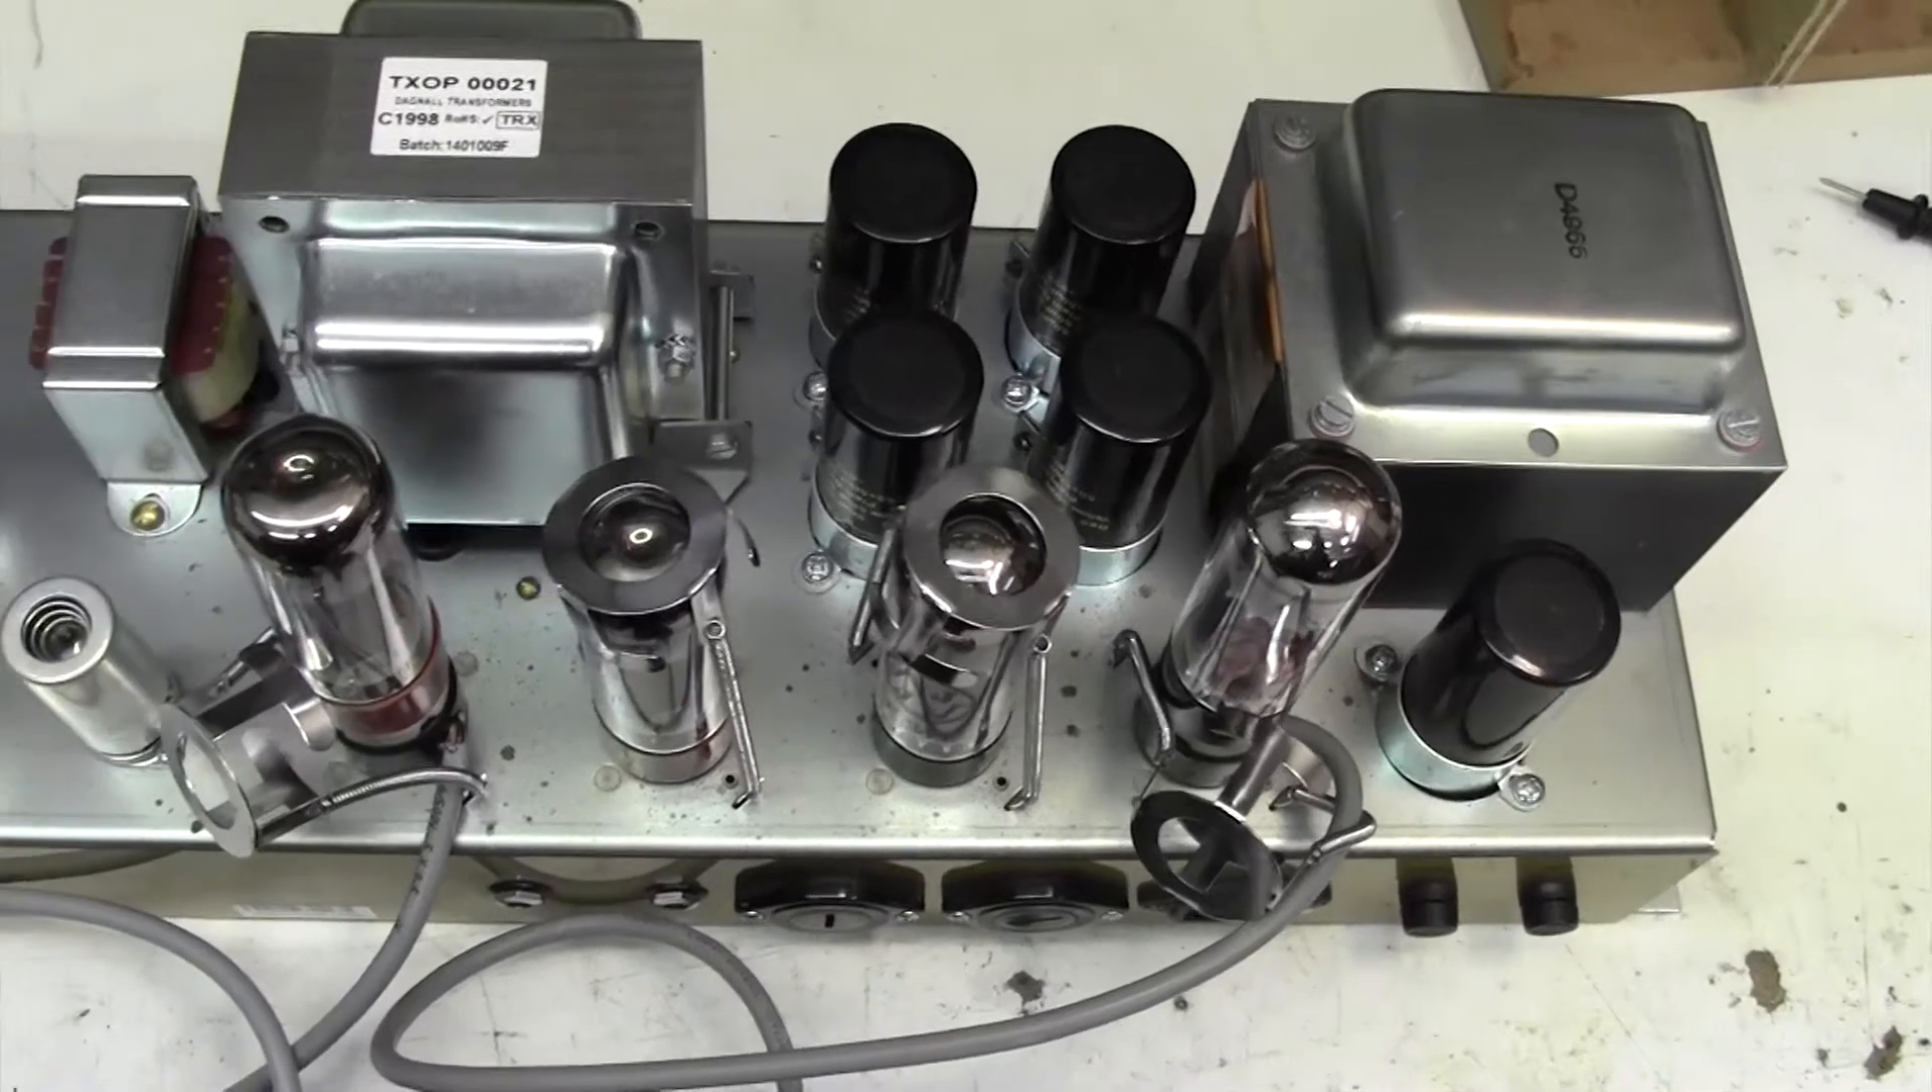I've removed the chassis now from the amplifier and here it is up on the bench top side.